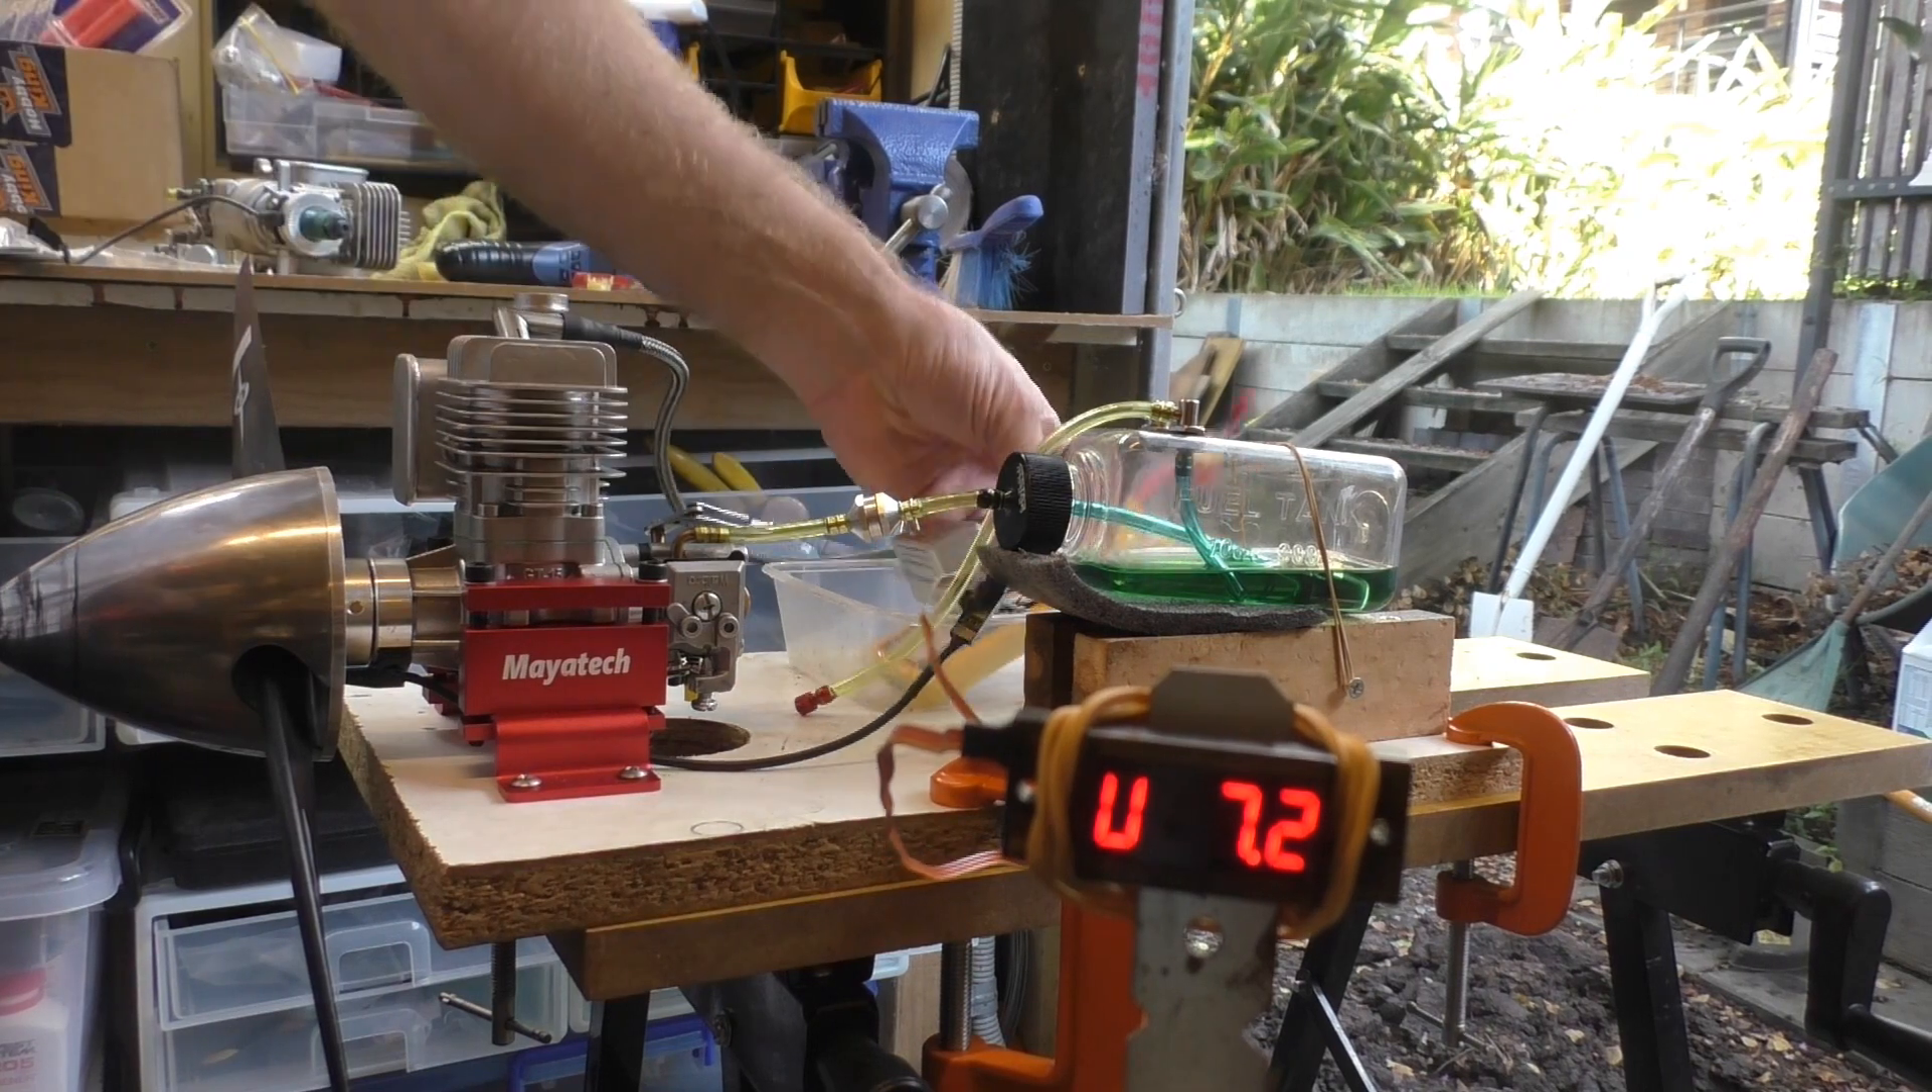I've connected the fuel hose we've got power we are good to go.